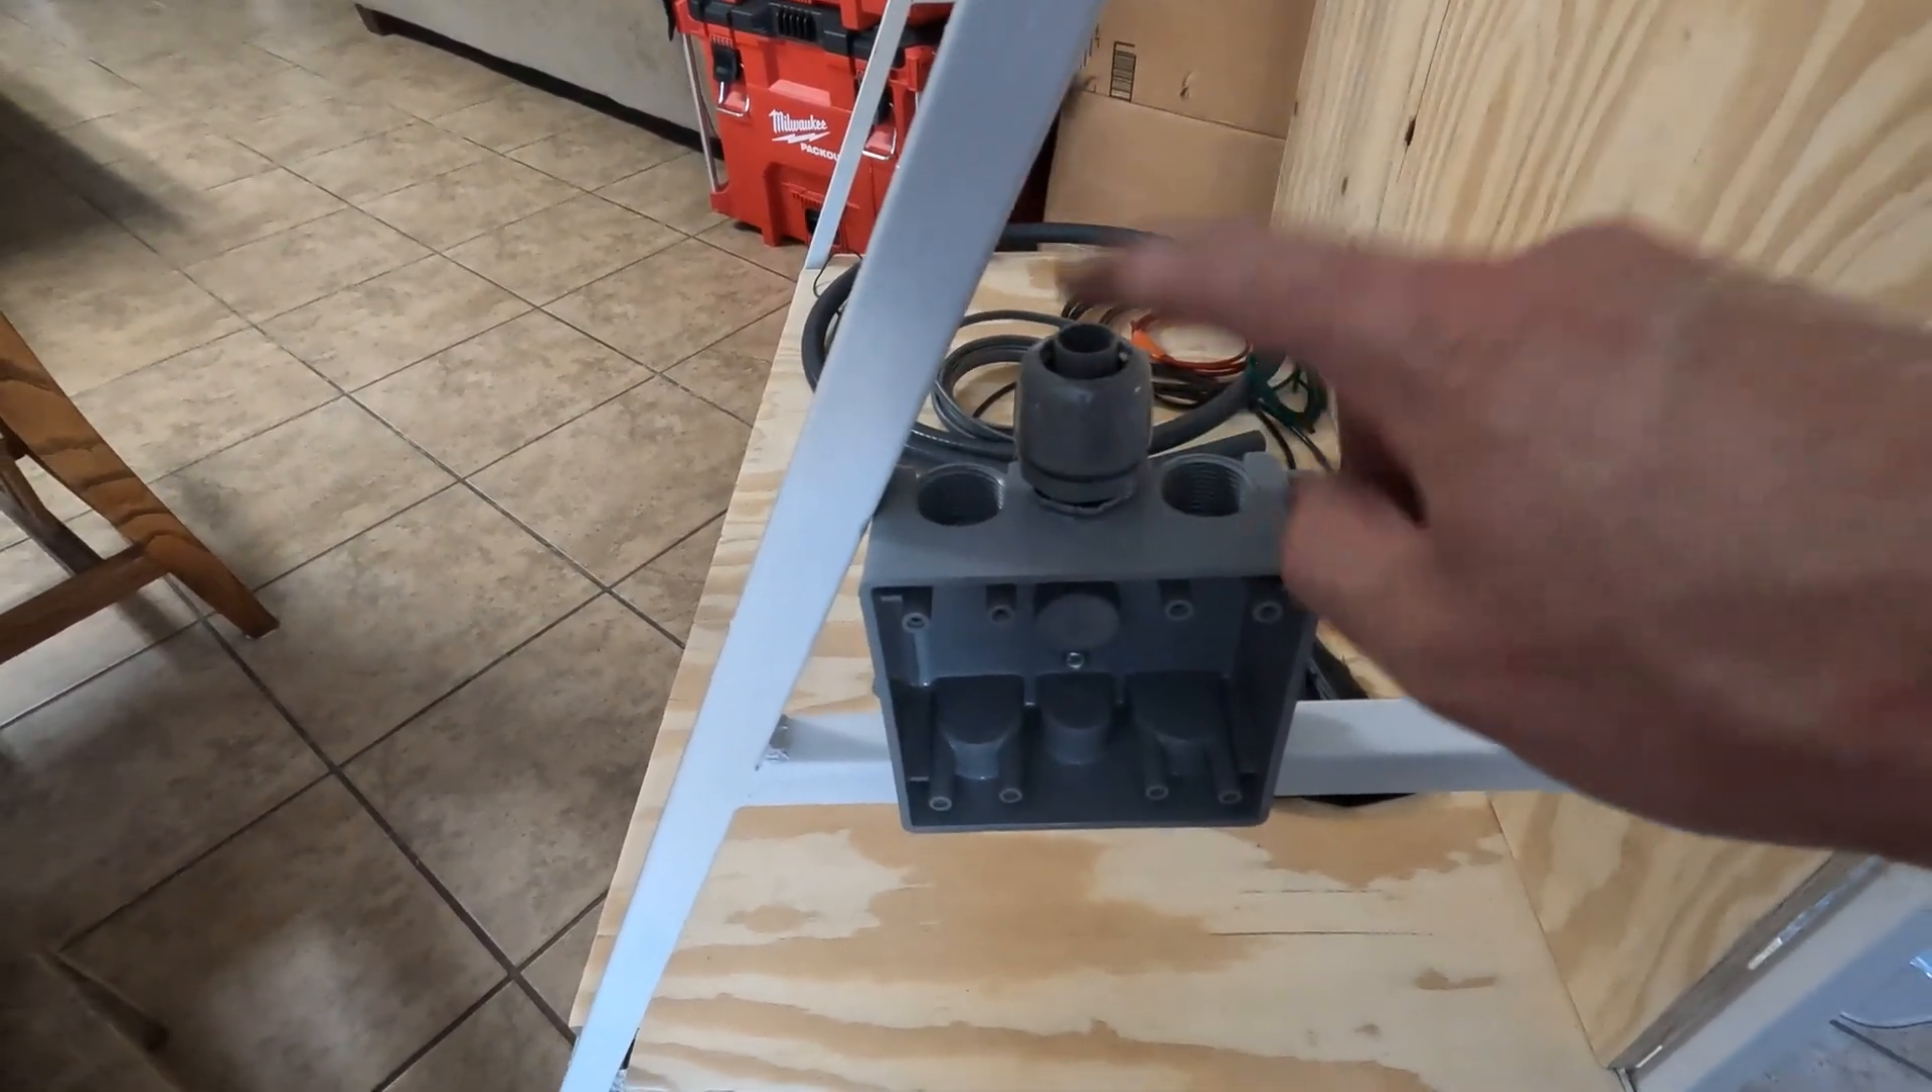All right the box is on and i also got some of these half inch grommet fitting things and i have the tubing that connect the conduit.